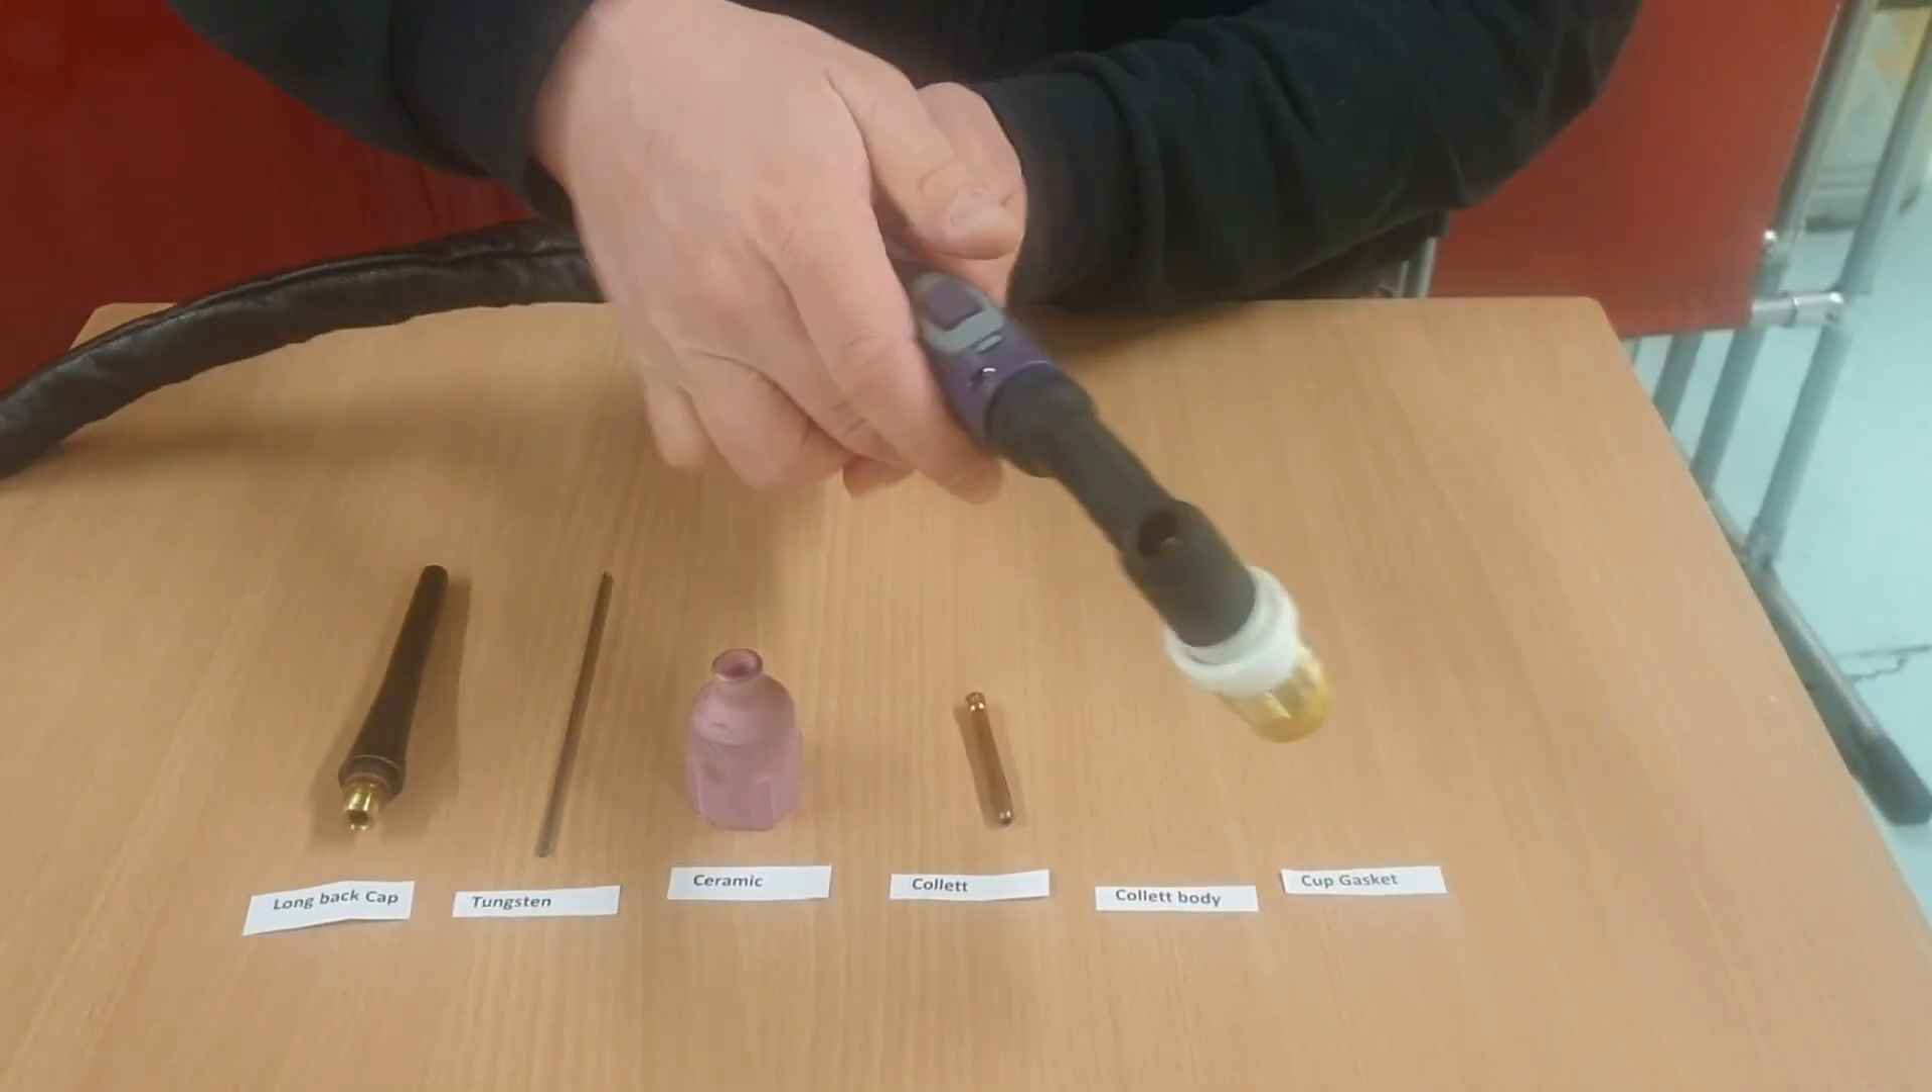So the first thing that we've done is we've put that cup gasket on, which is very important as this creates a tight seal so oxygen and other gases cannot interfere with our shielding gas.